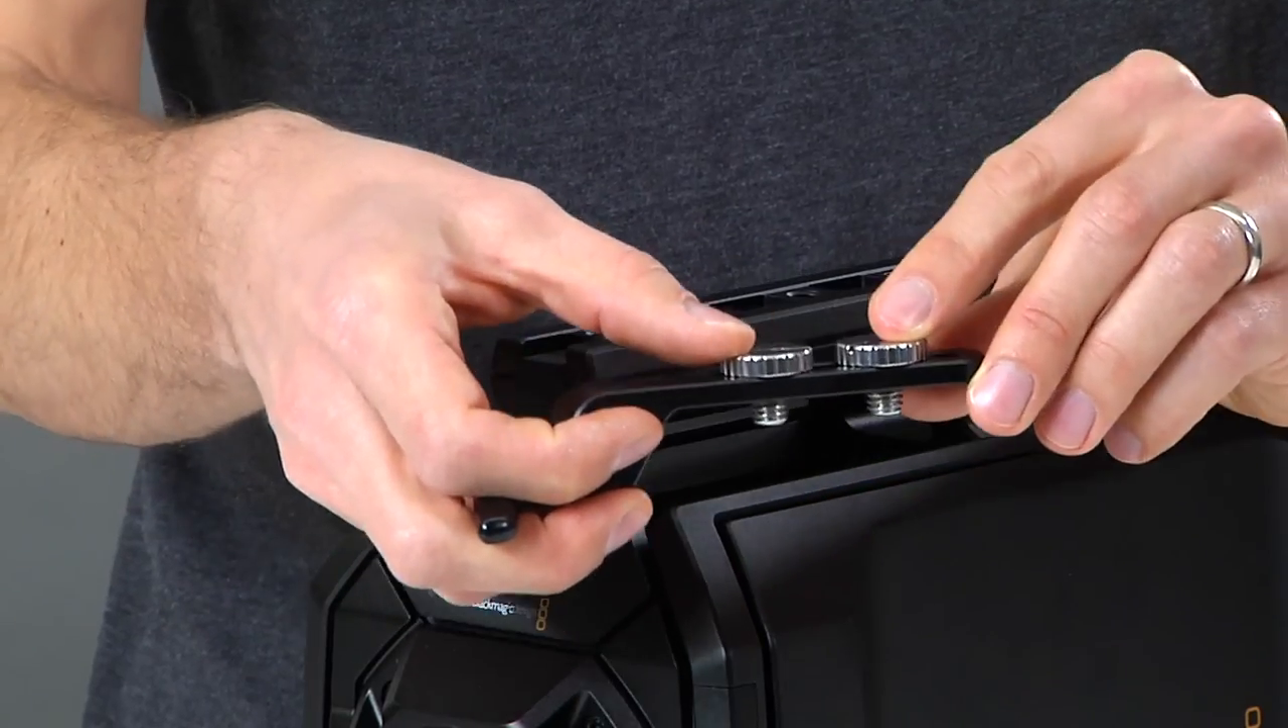Now that we've flipped the tube clamp over, we've installed the thumbscrews facing down.